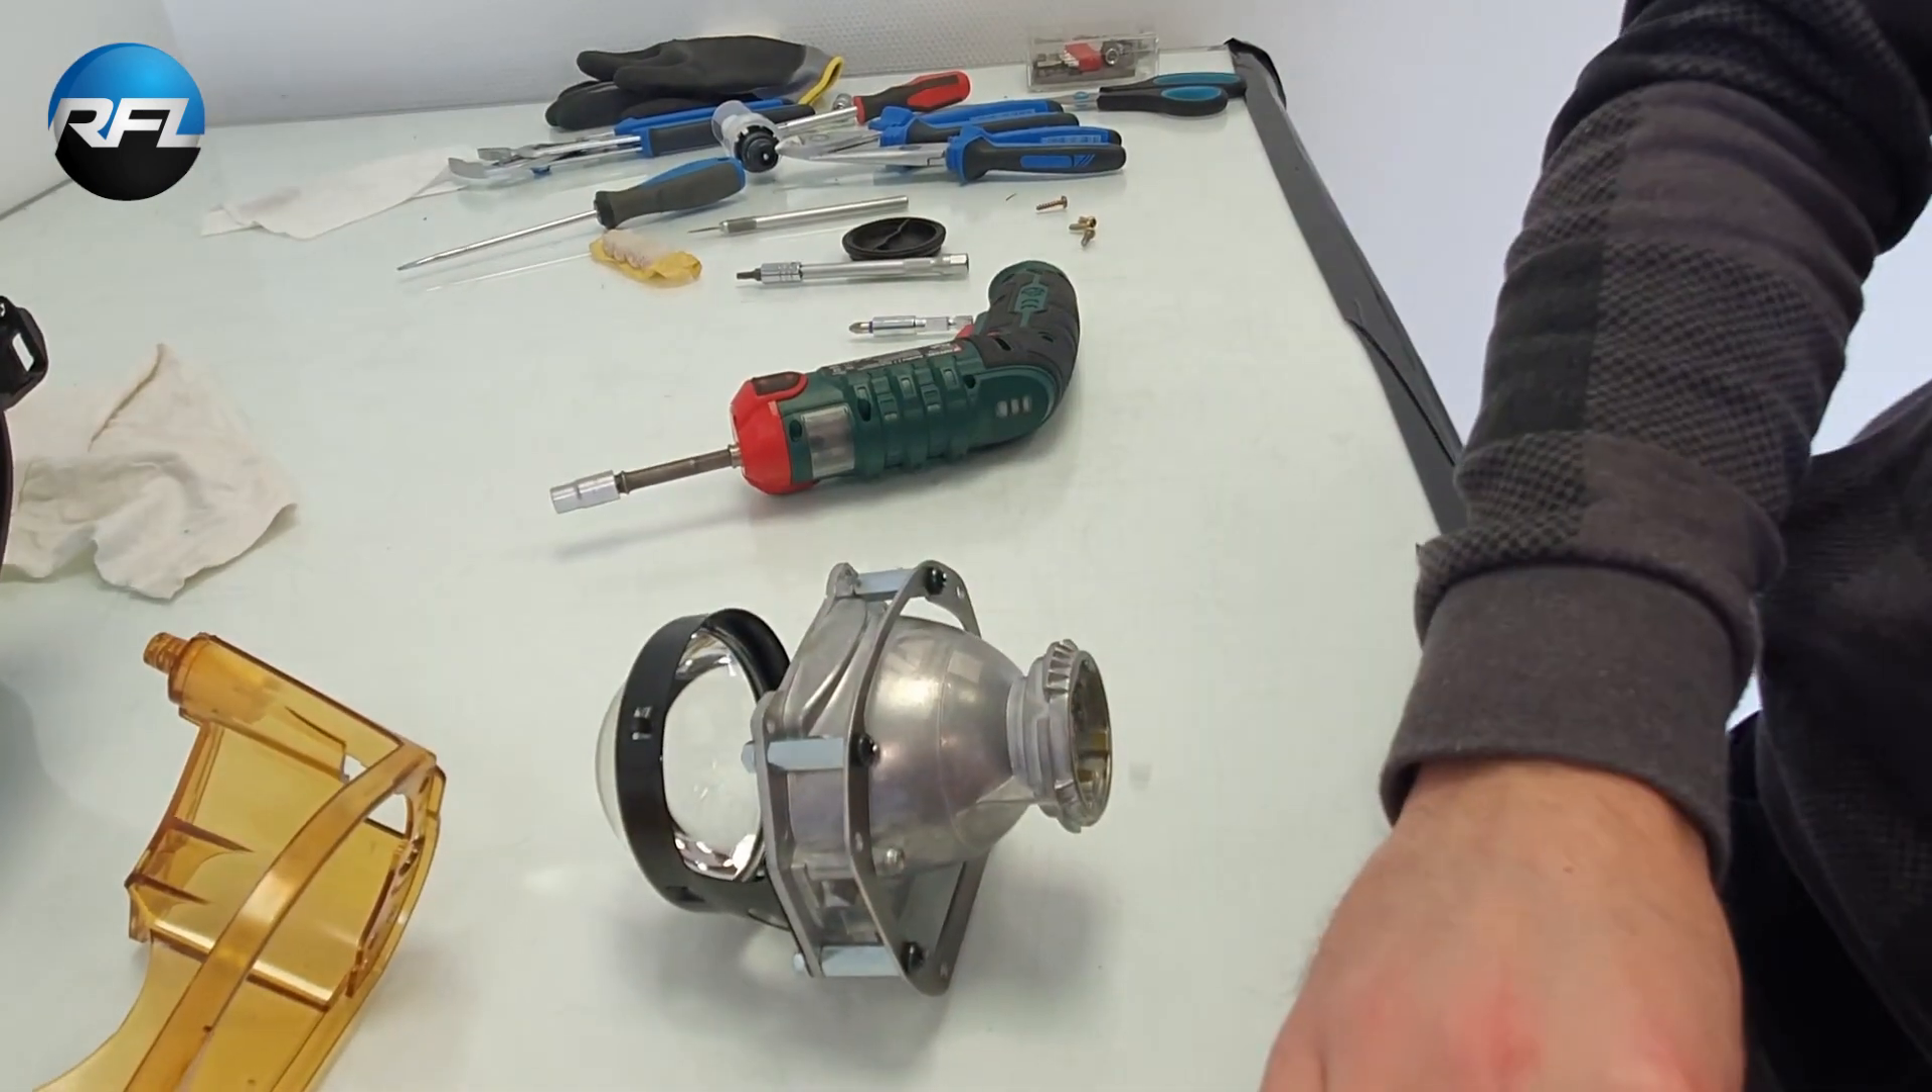Okay, so the bracket is now mounted to the projector.